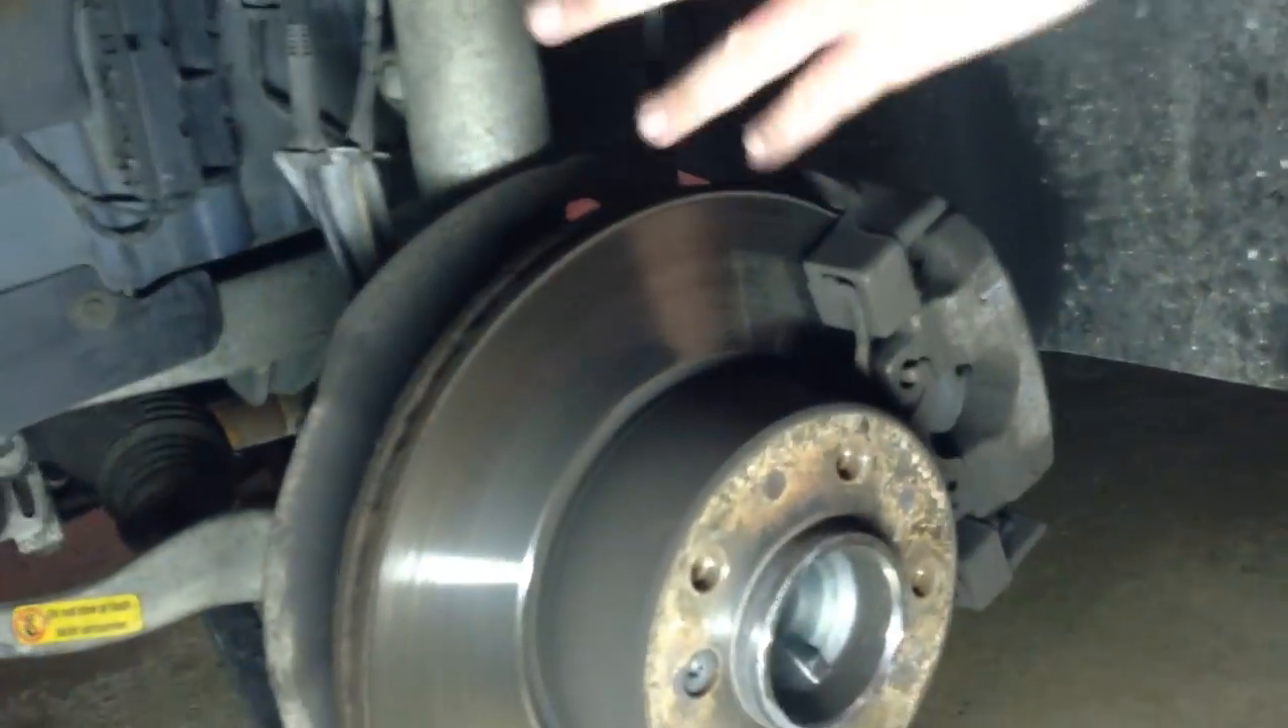Alright guys, so now that you have the wheel off and out of the way and everything, this is your whole brake assembly here.